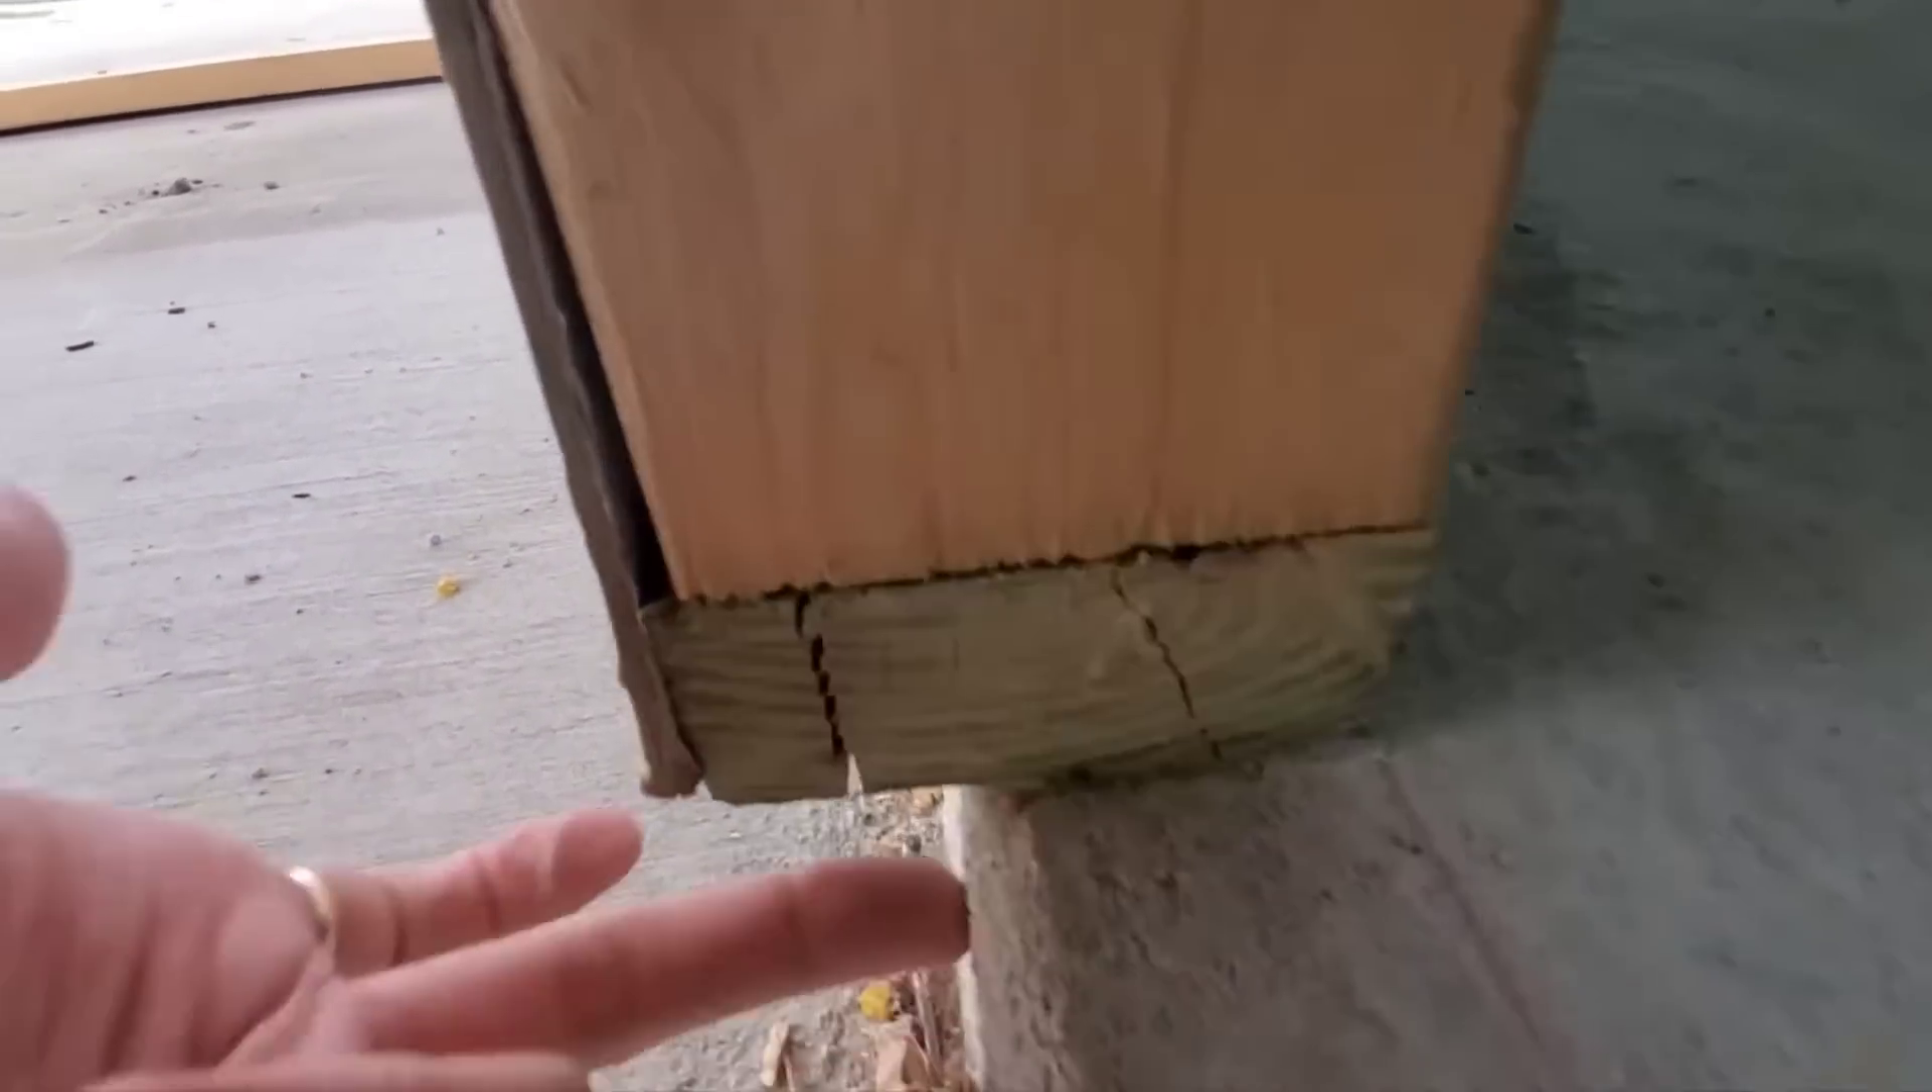Here's your wall just hanging out. Your exterior wall hanging off about an inch and three-eighths.